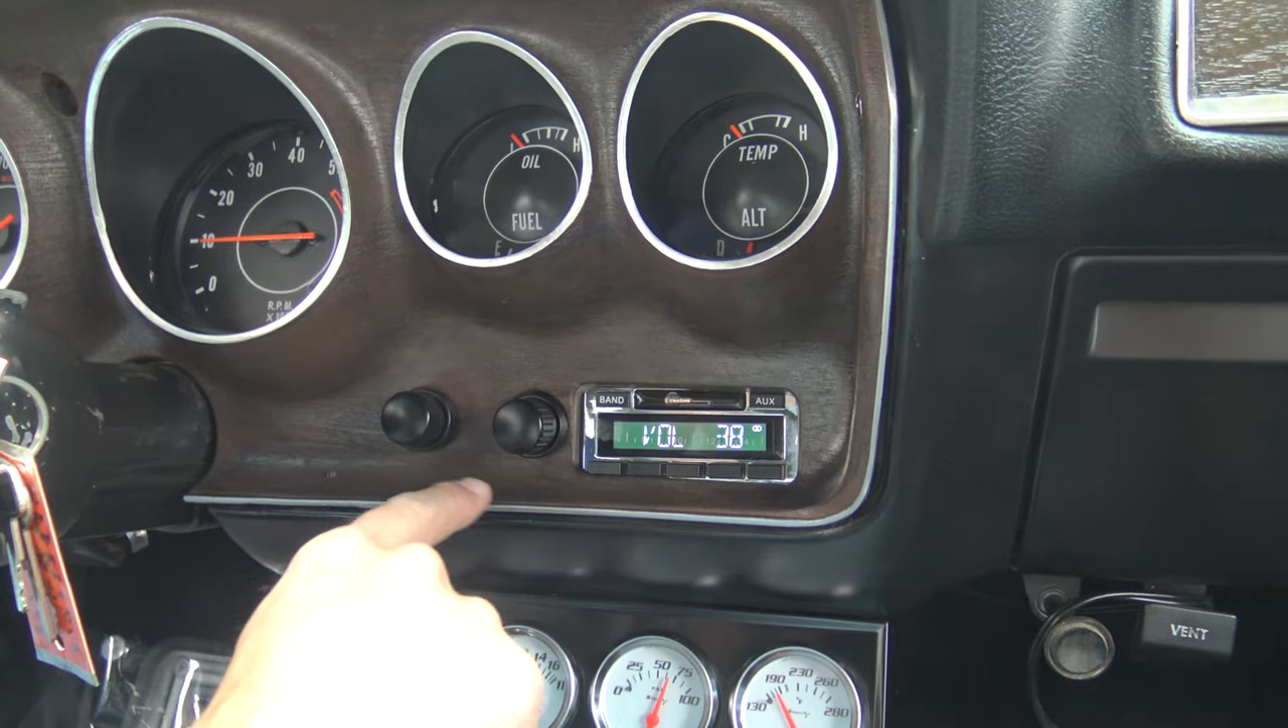So that radio fits absolutely perfect it's designed for this very custom radio.